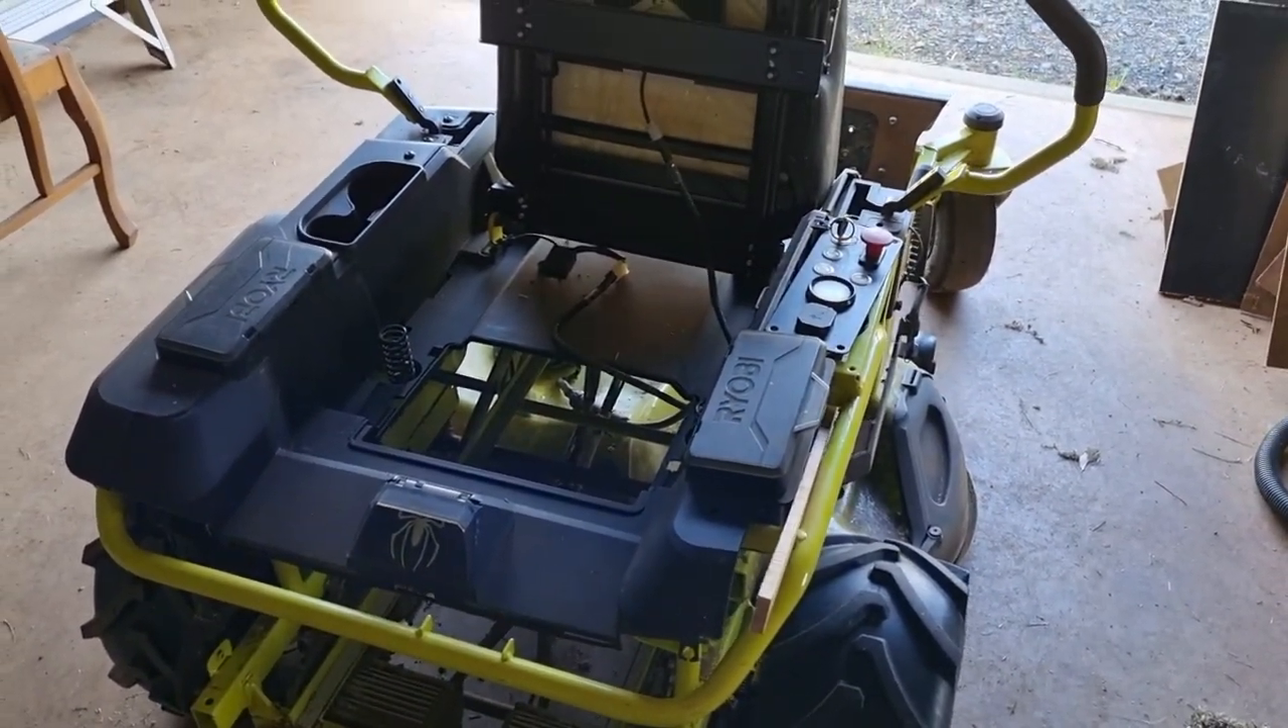I've removed all the old batteries.